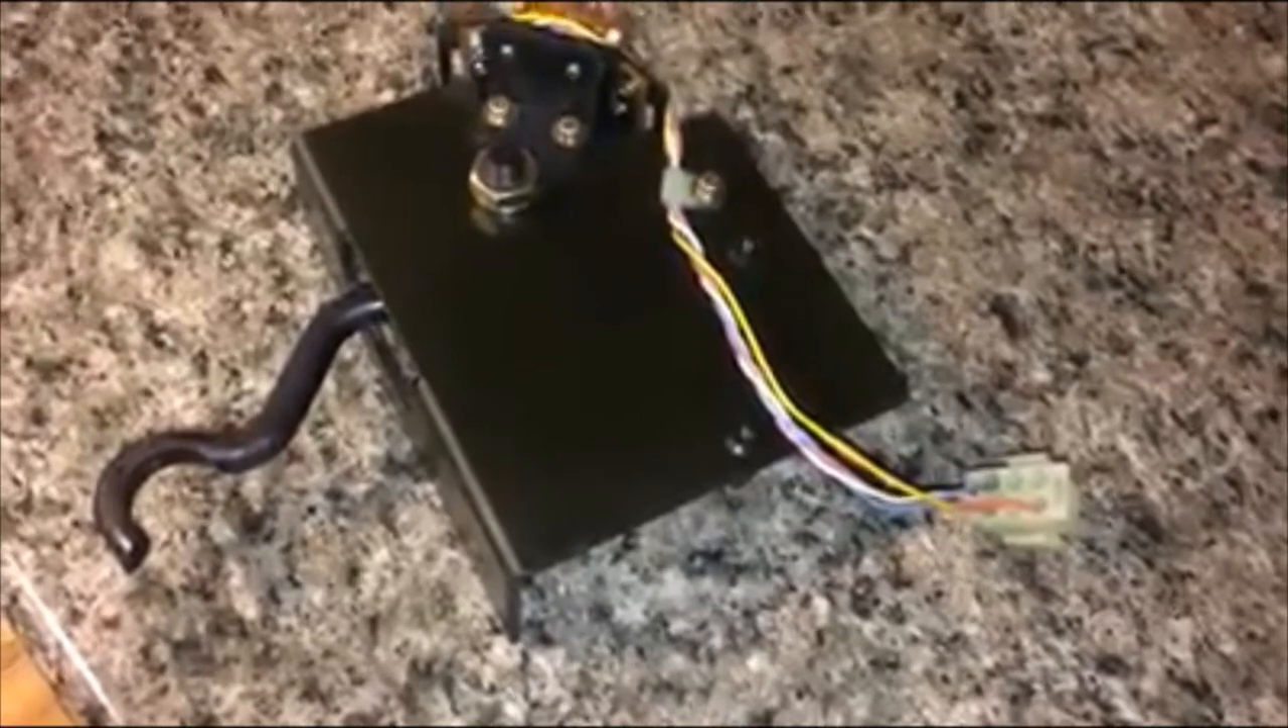Right so i have gotten around to removing the pedal assembly in the sega turbo which there is just the accelerator the gas pedal and it's a very simple assembly.